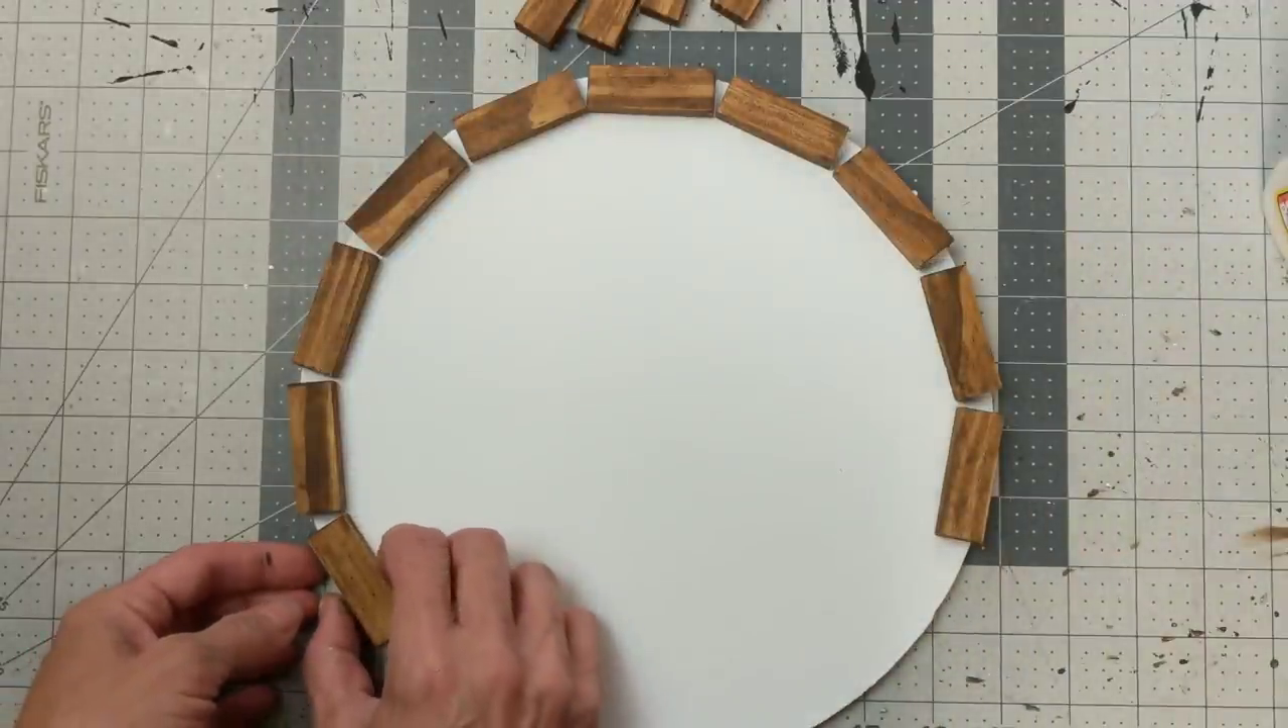So the corners might stick out a little bit because they're rectangular and I'm going around a circle.